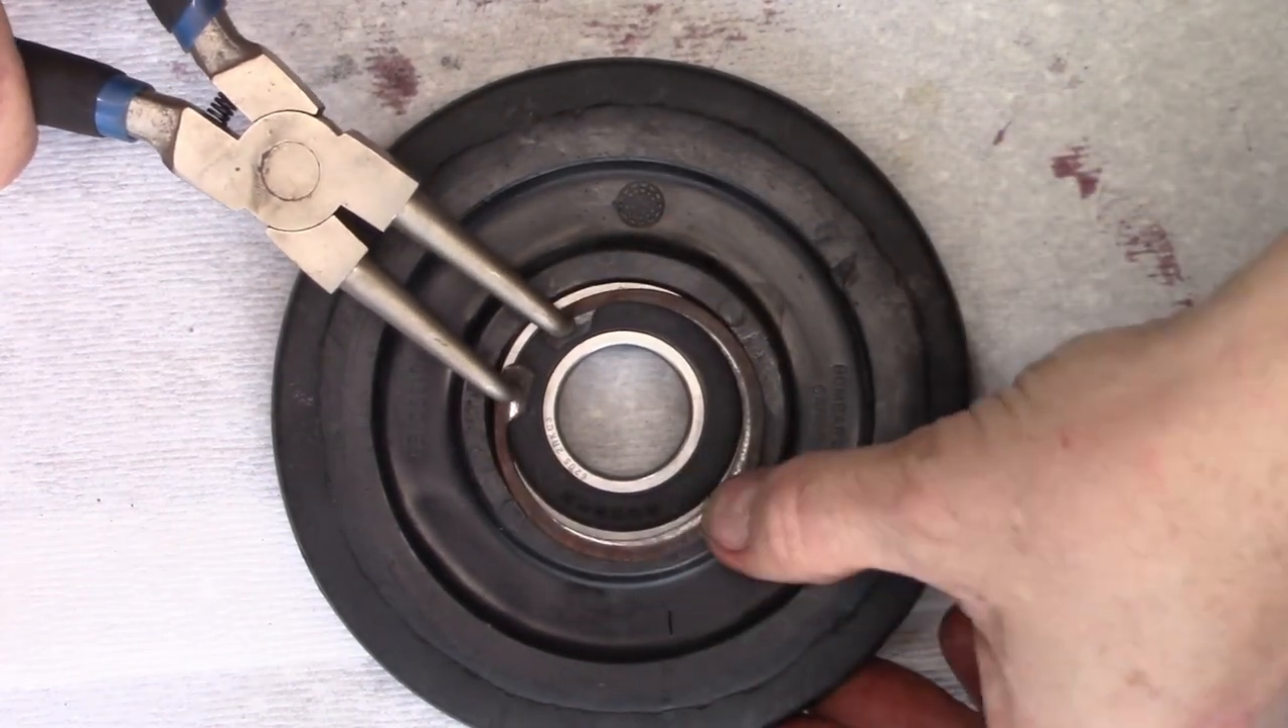You can see the new bearing fits in there really well and the only thing we have left now is to put this snap ring back down in there.